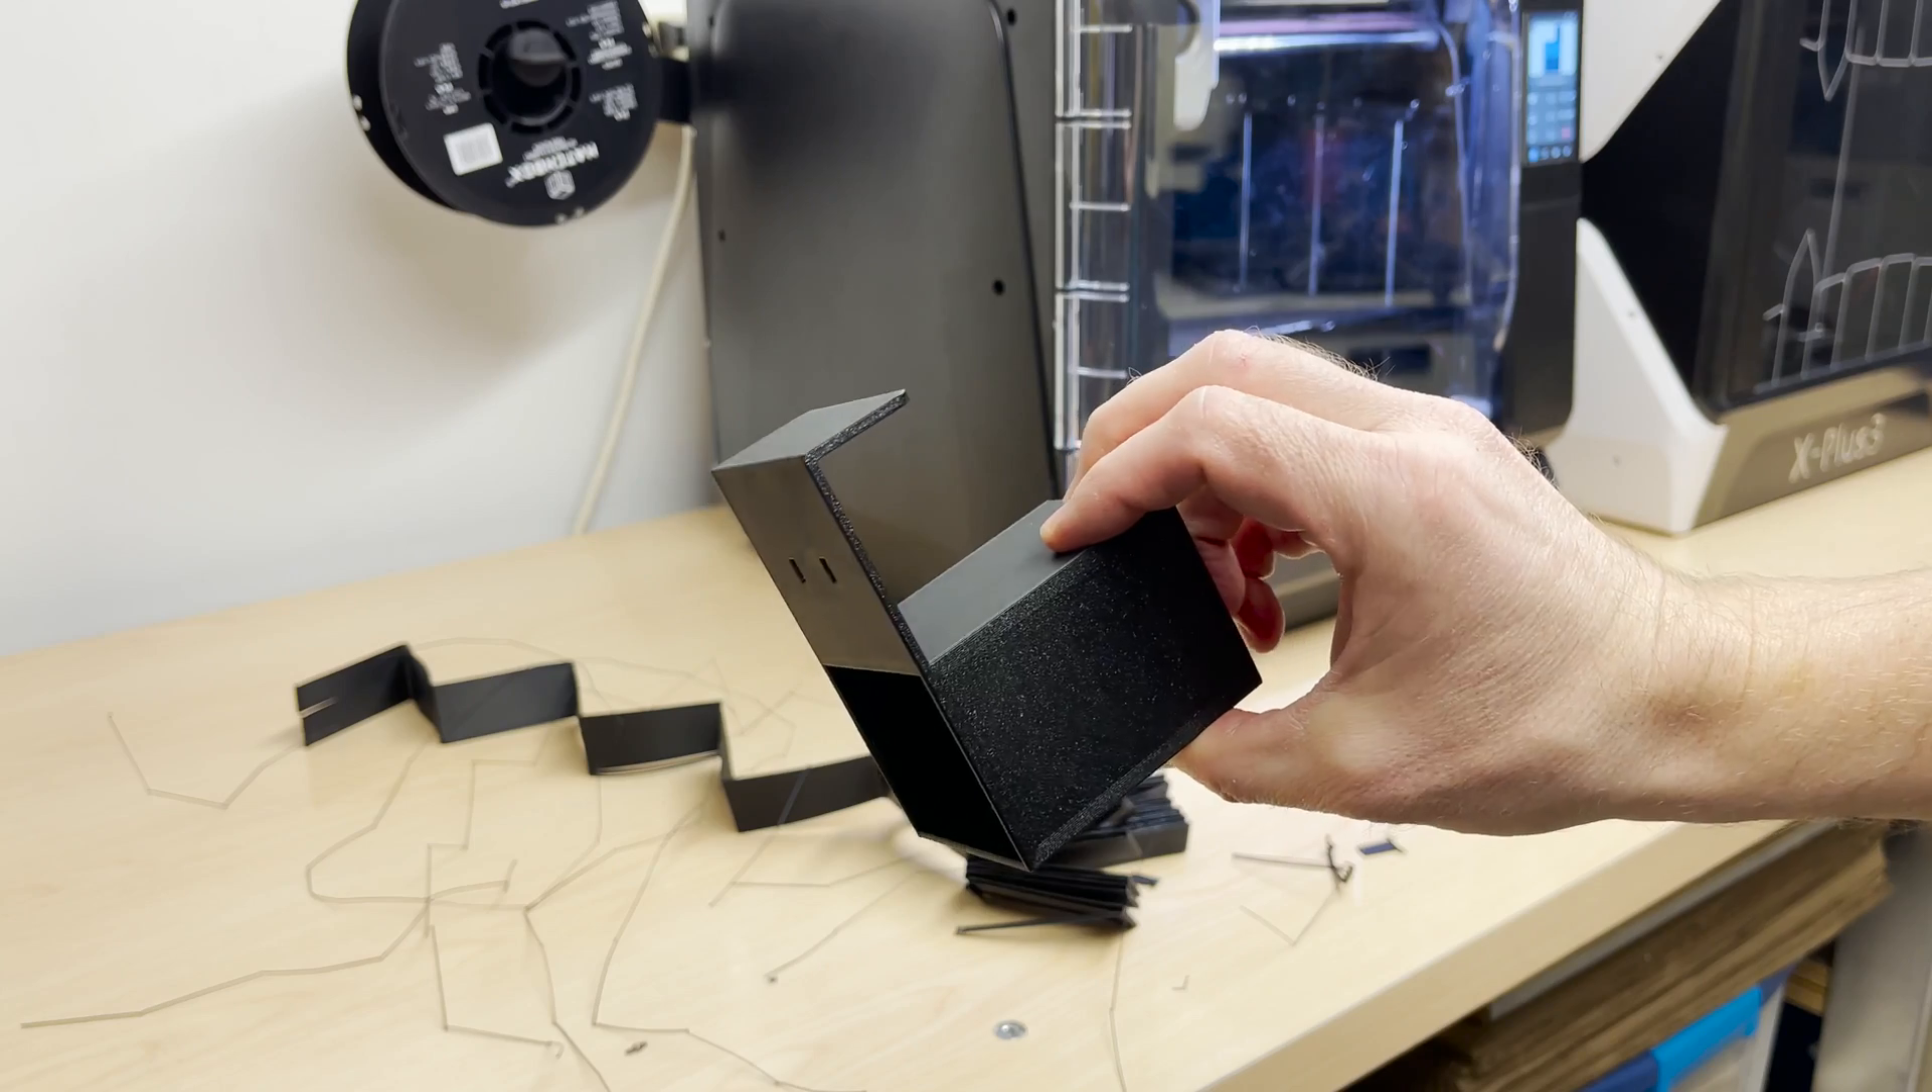I've removed the support material and the print looks pretty good.